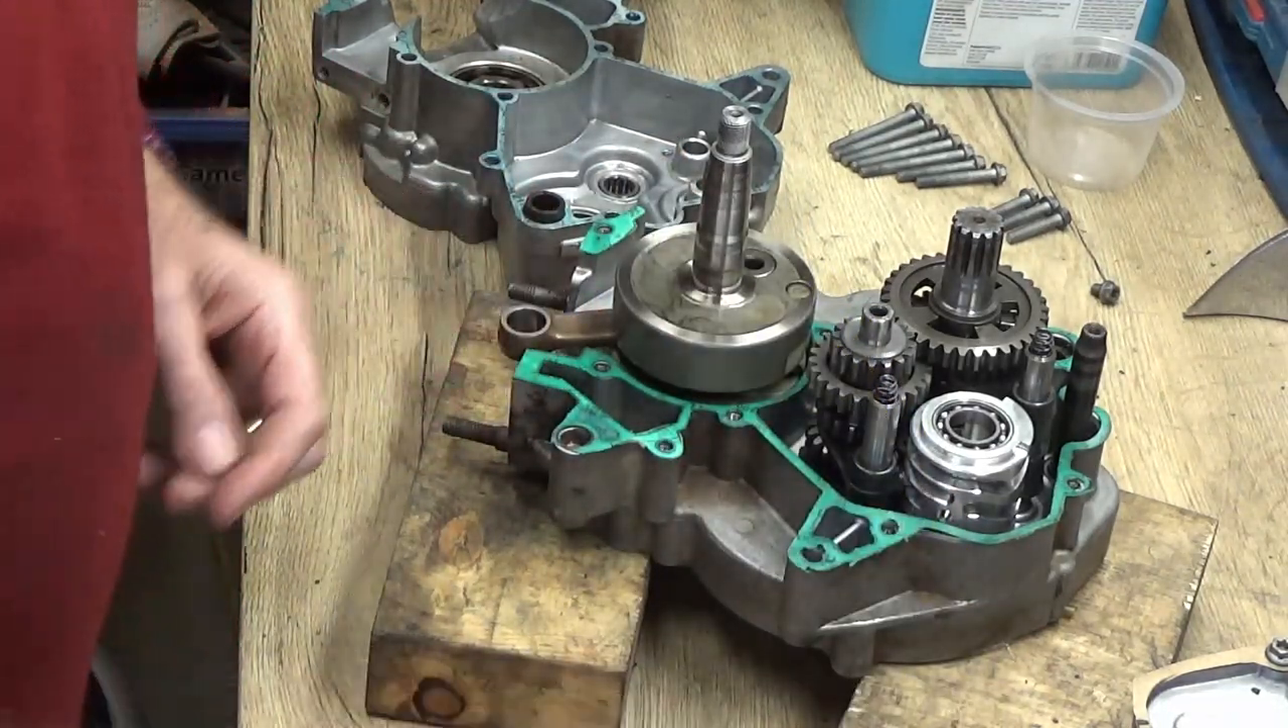So, I've put the gasket in place.